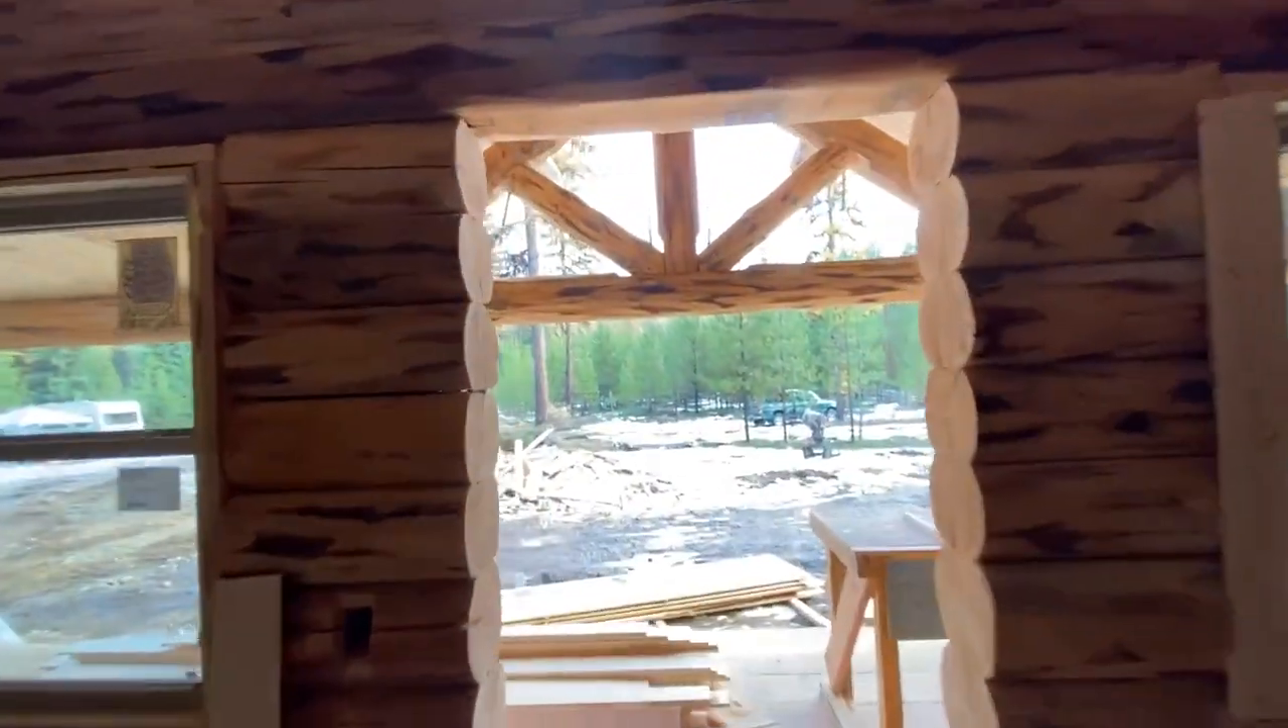Obviously the doors are not yet installed.